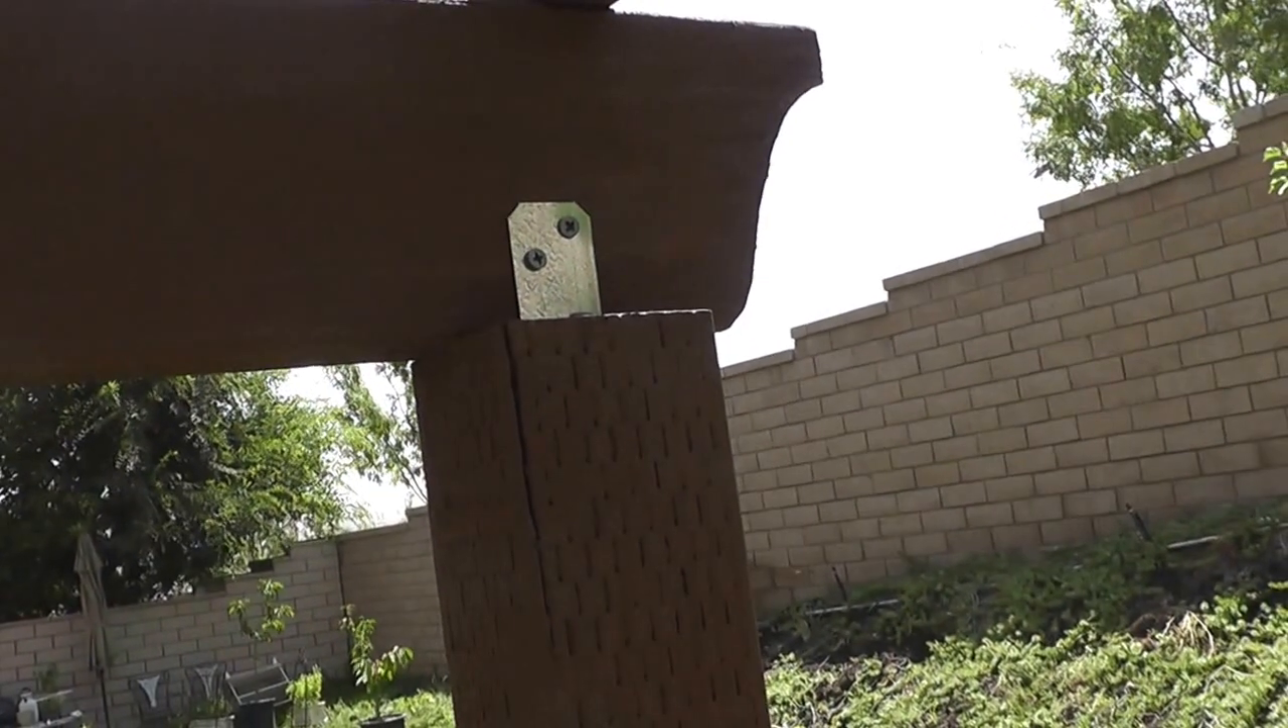I have those uh braces for the two by six connected to the four by four.